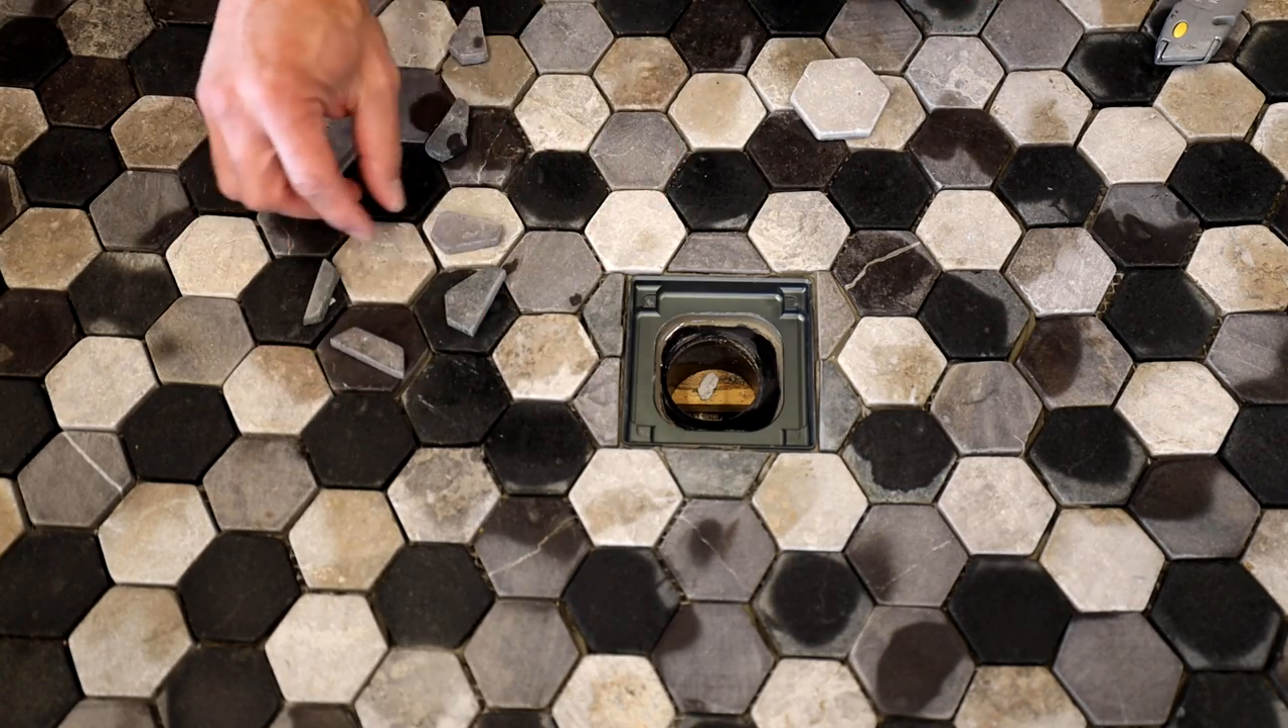OK, now that I have the tiles around the grate set, I need to set the tiles inside of the grate.